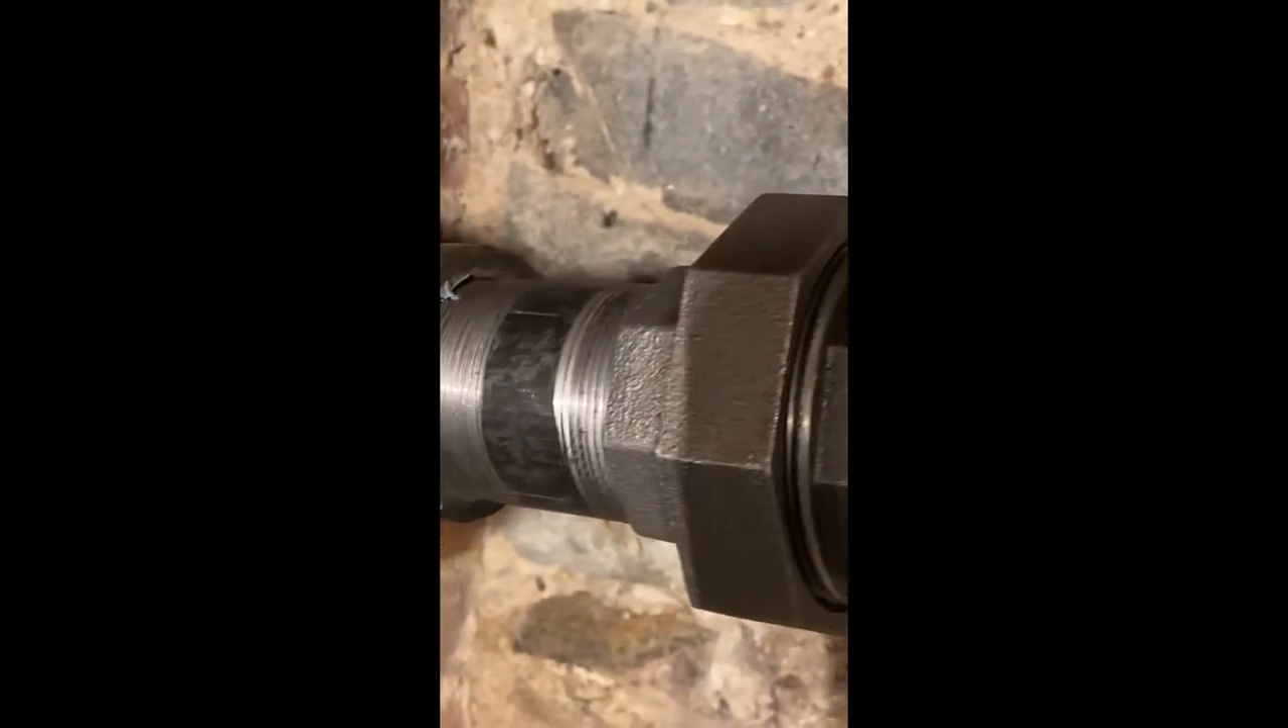We didn't engage the threads there all the way.